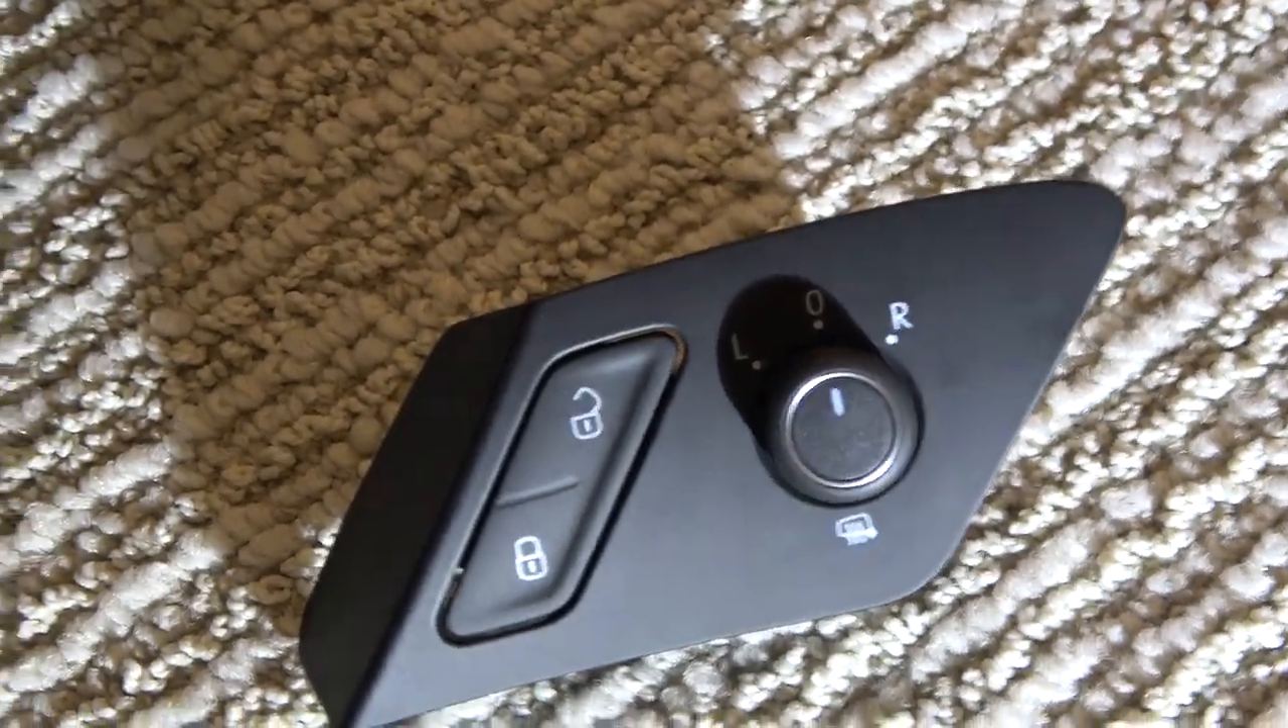So there's an old mirror switch popped out.